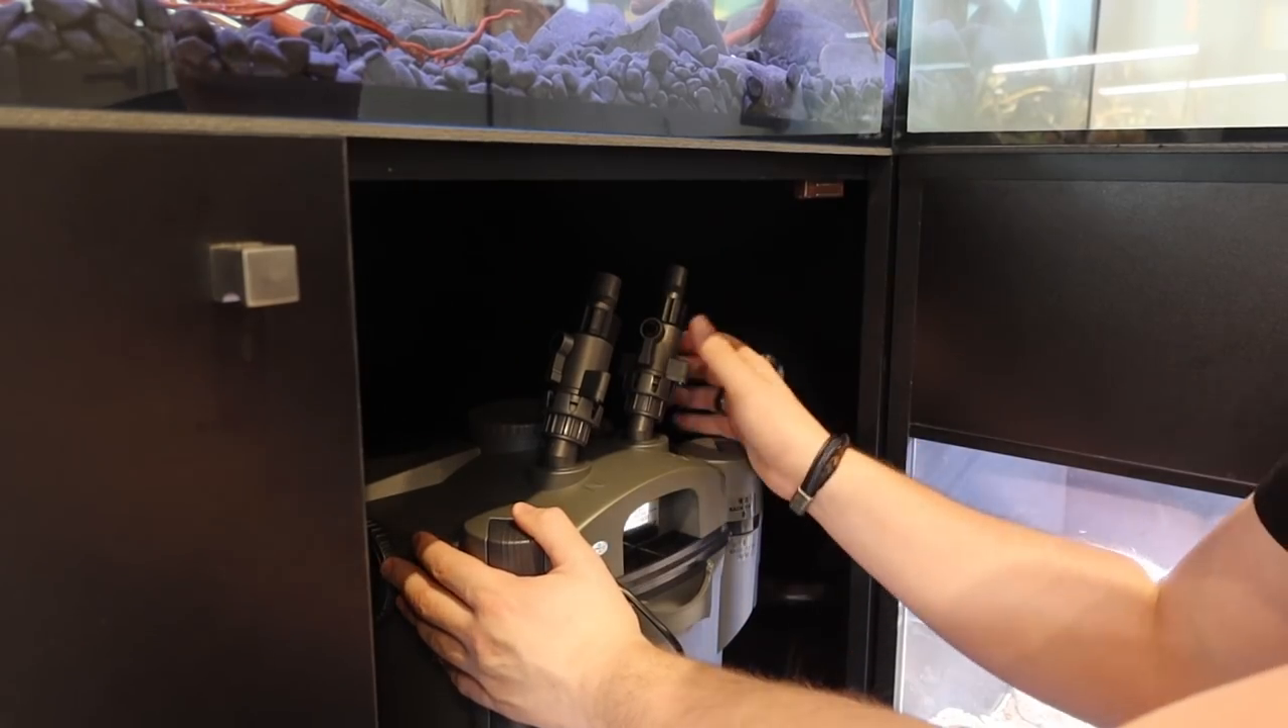Maintenant qu'on a le filtre dans le meuble on n'a plus qu'à brancher du coup l'évacuation.